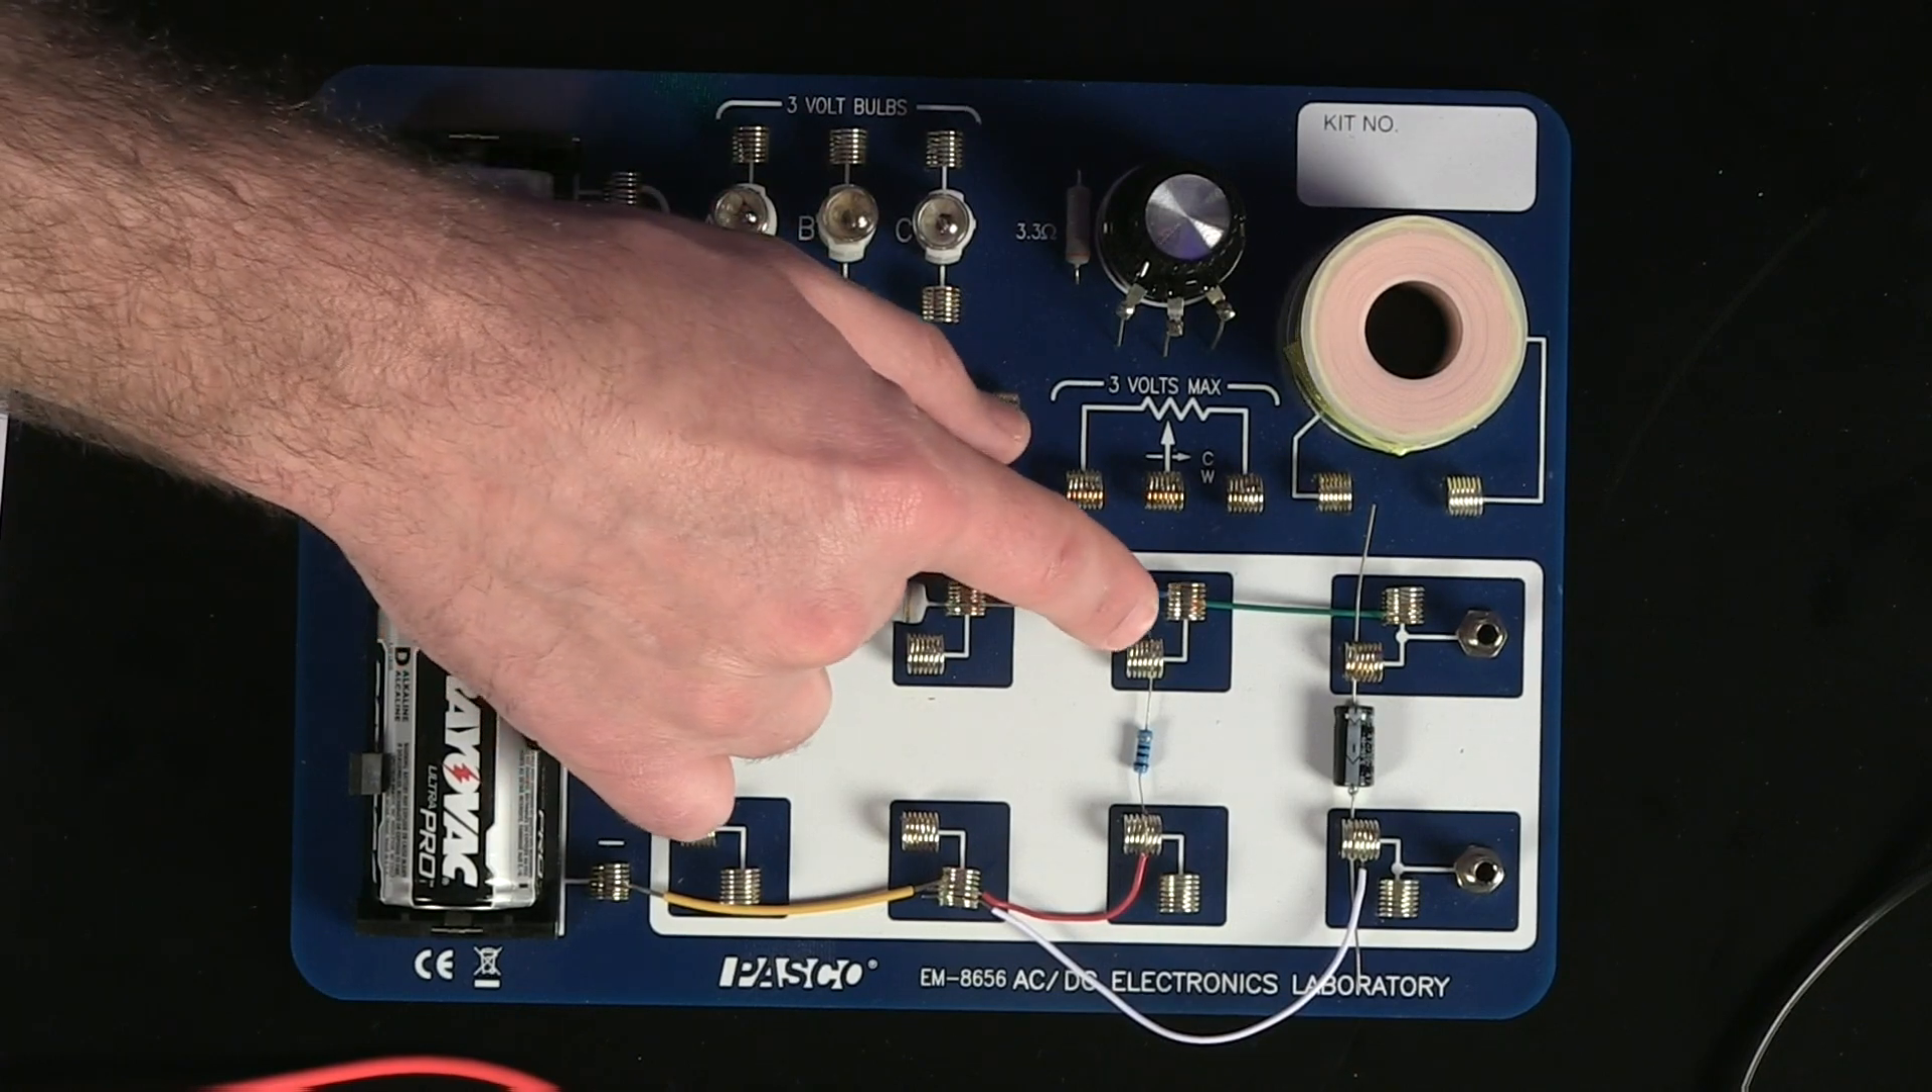And then there's a resistor connected between these two spring clips right here.